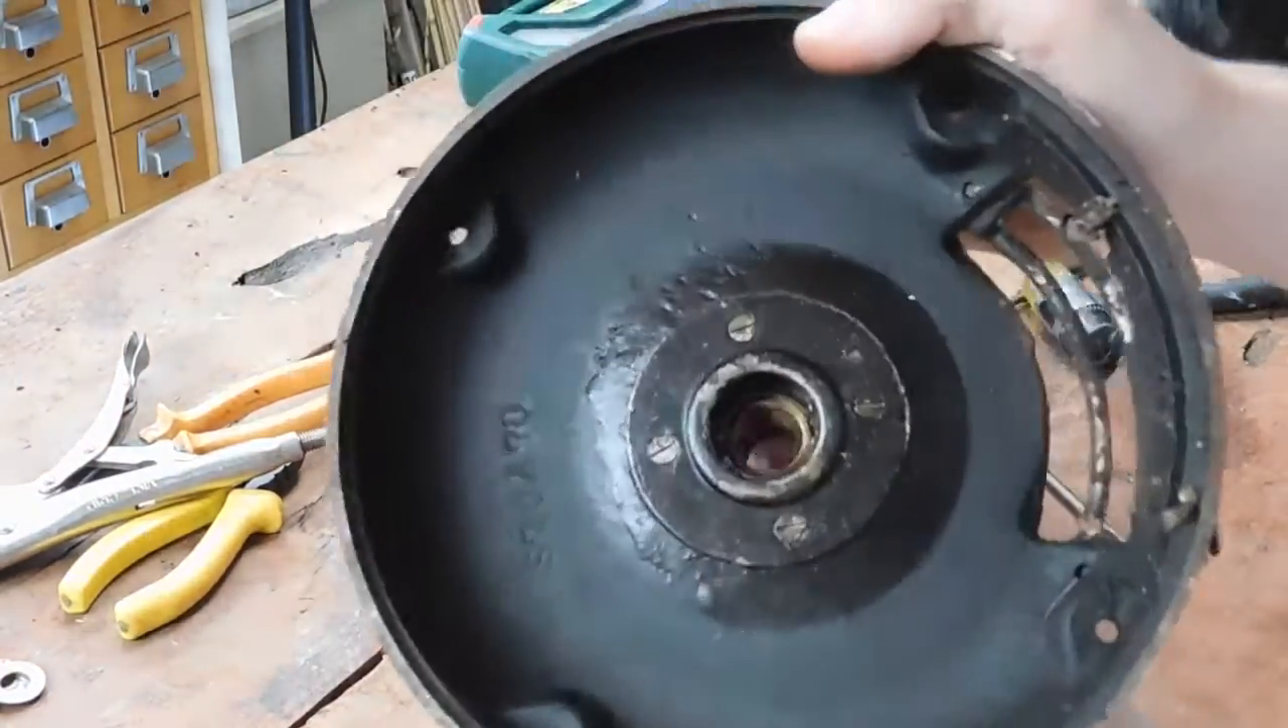There's the front end bell off.